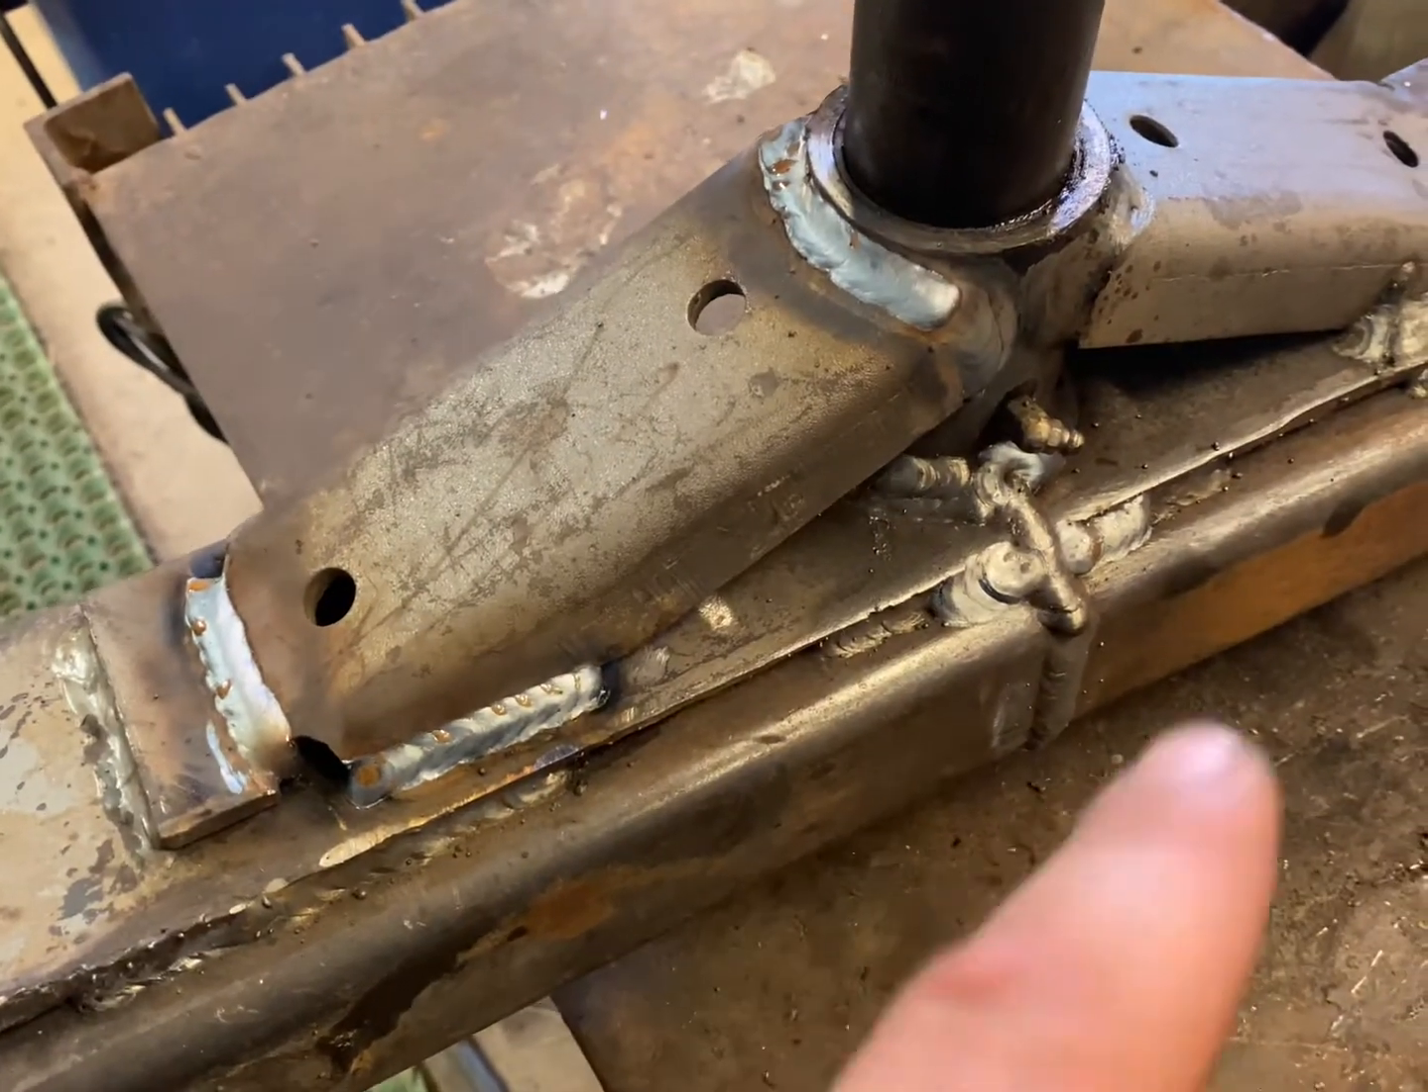We got our brace welded back on.